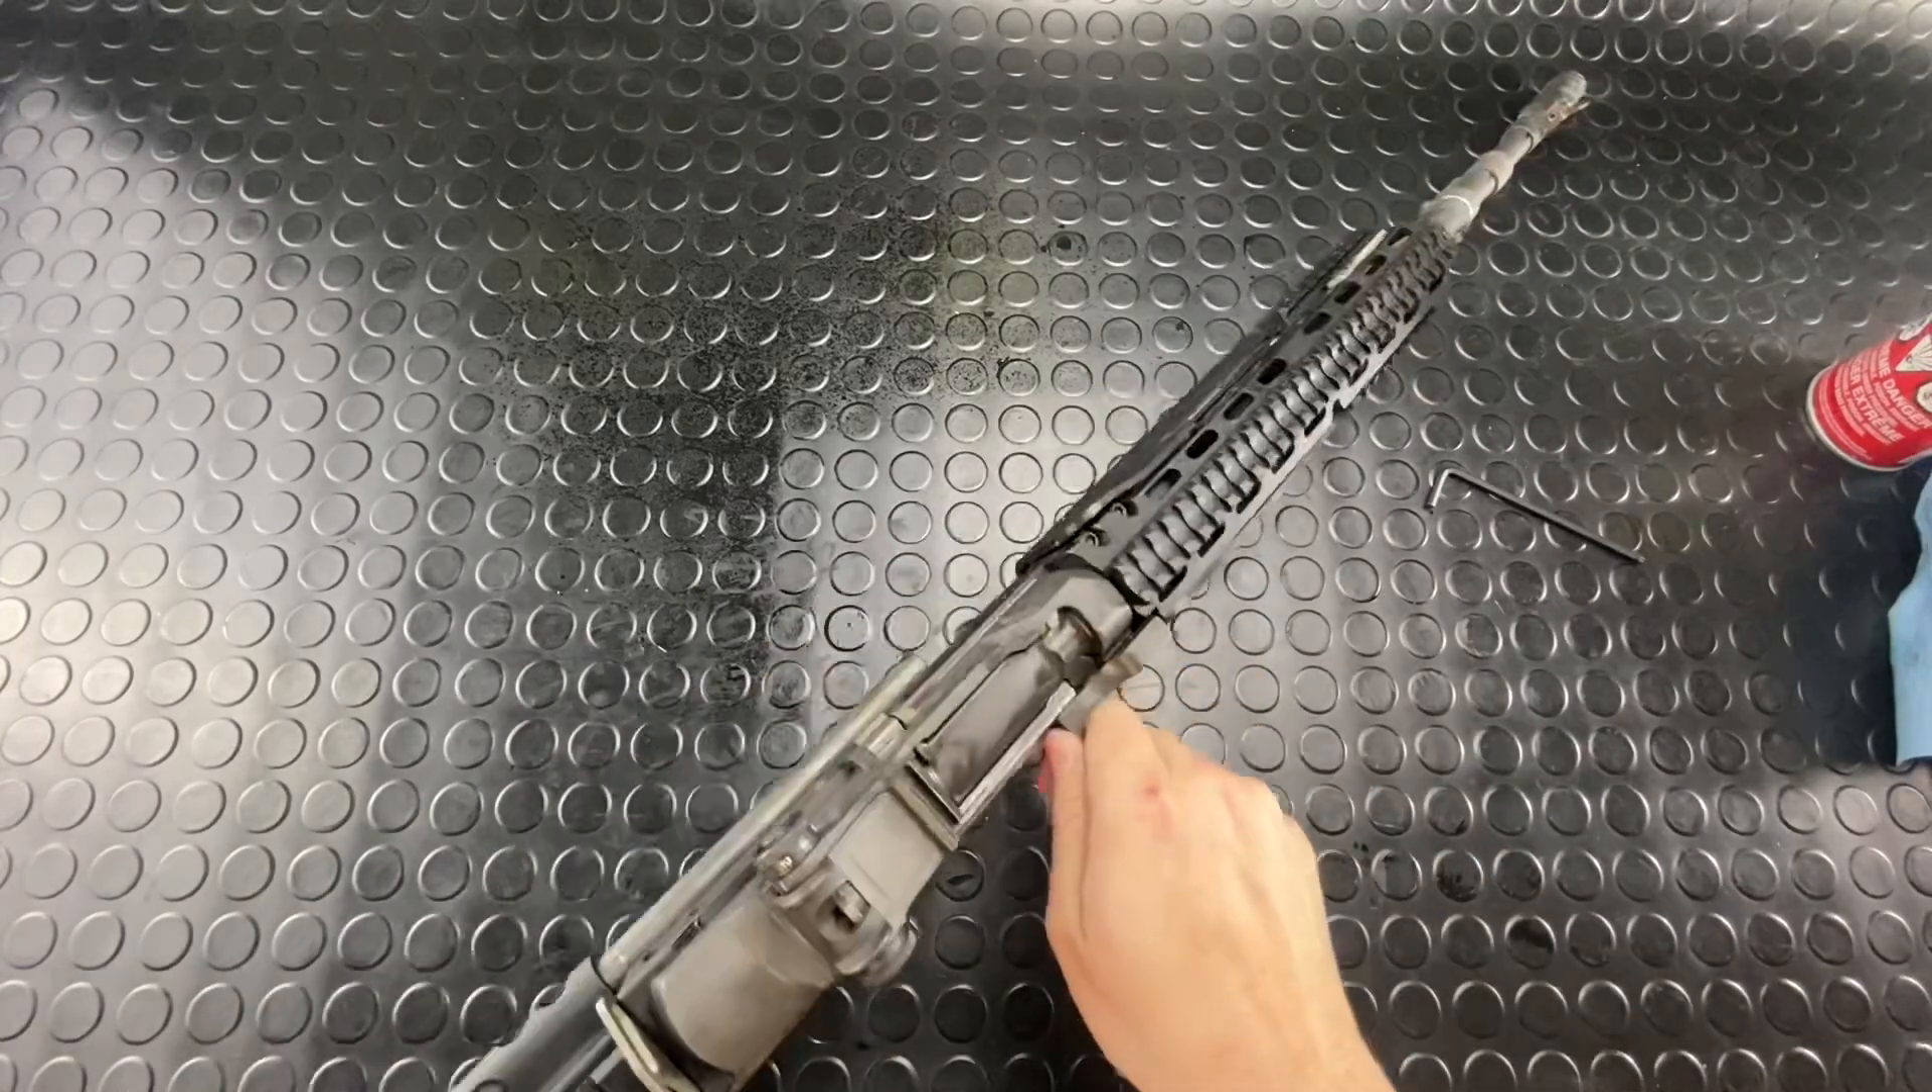And there you have it. Throw our handguard on for good measure.